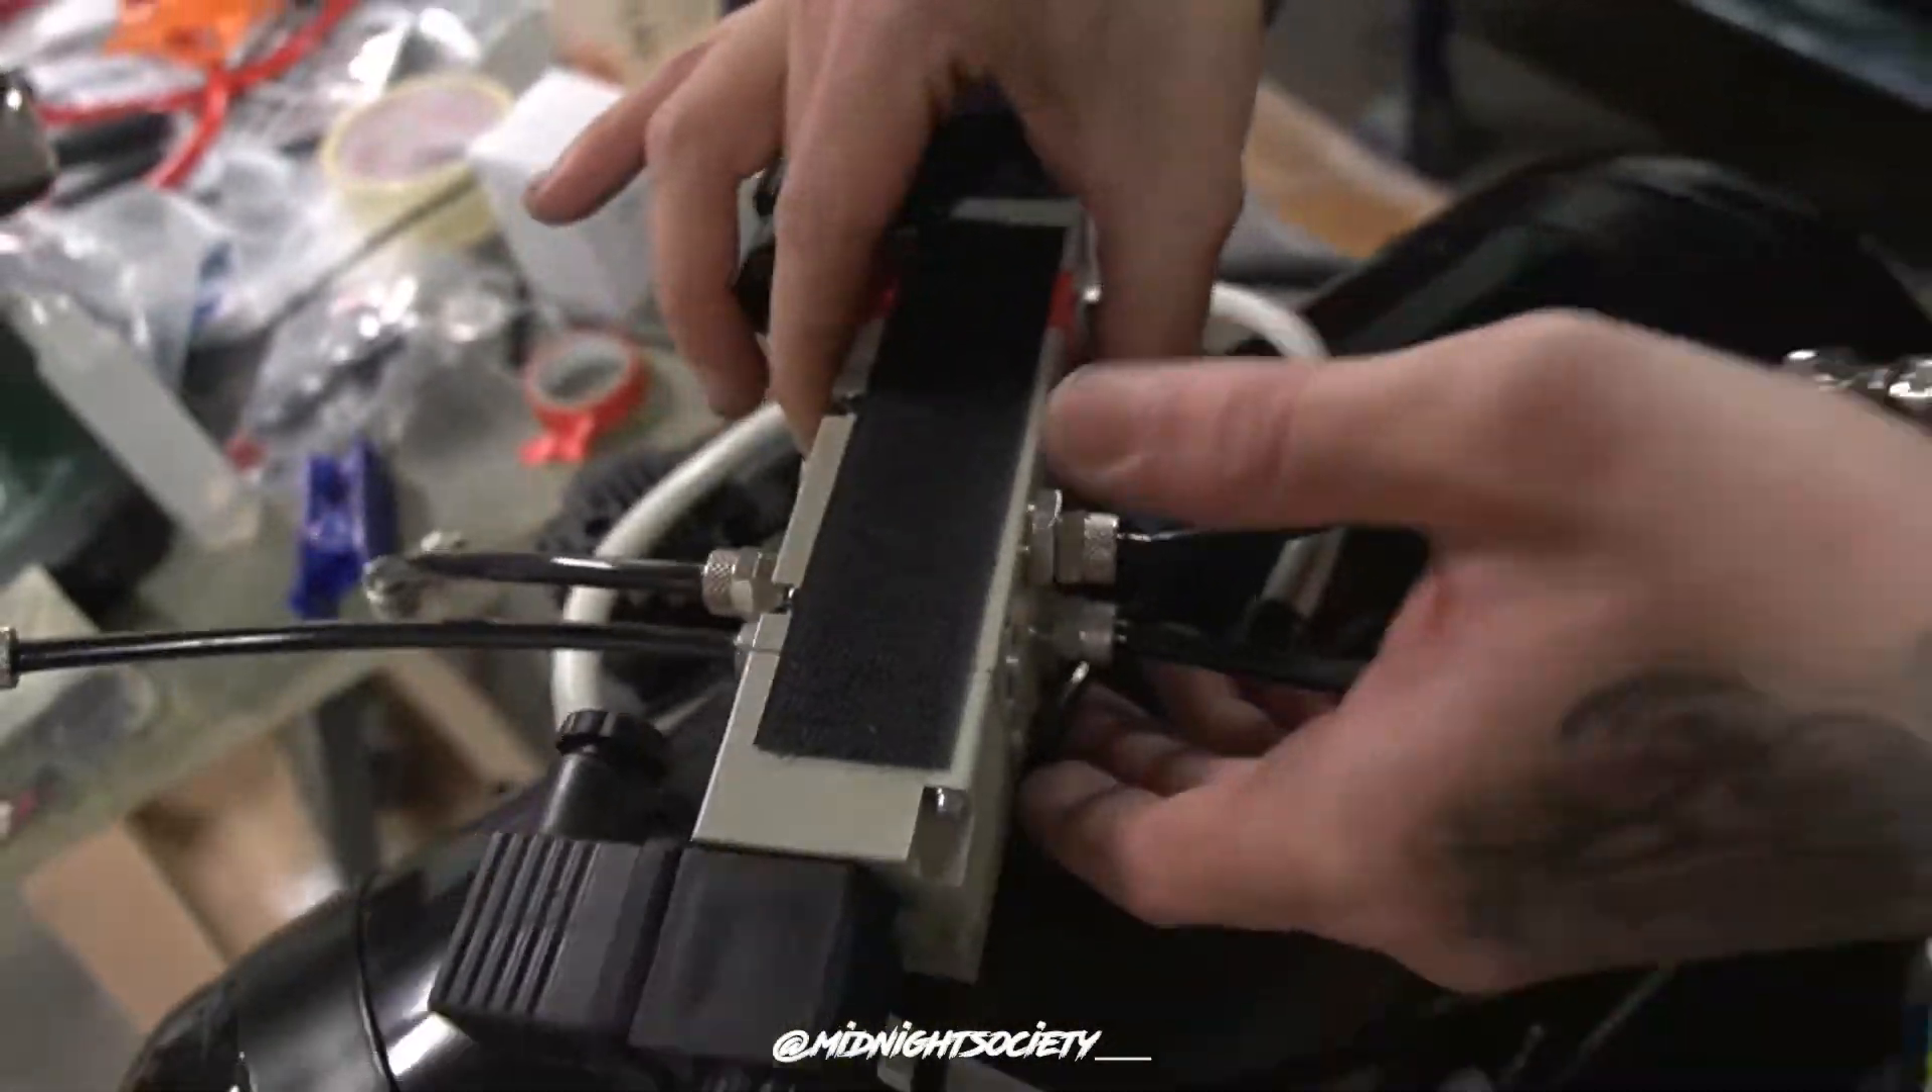Bon on a mis du velcro sur les électrovannes.